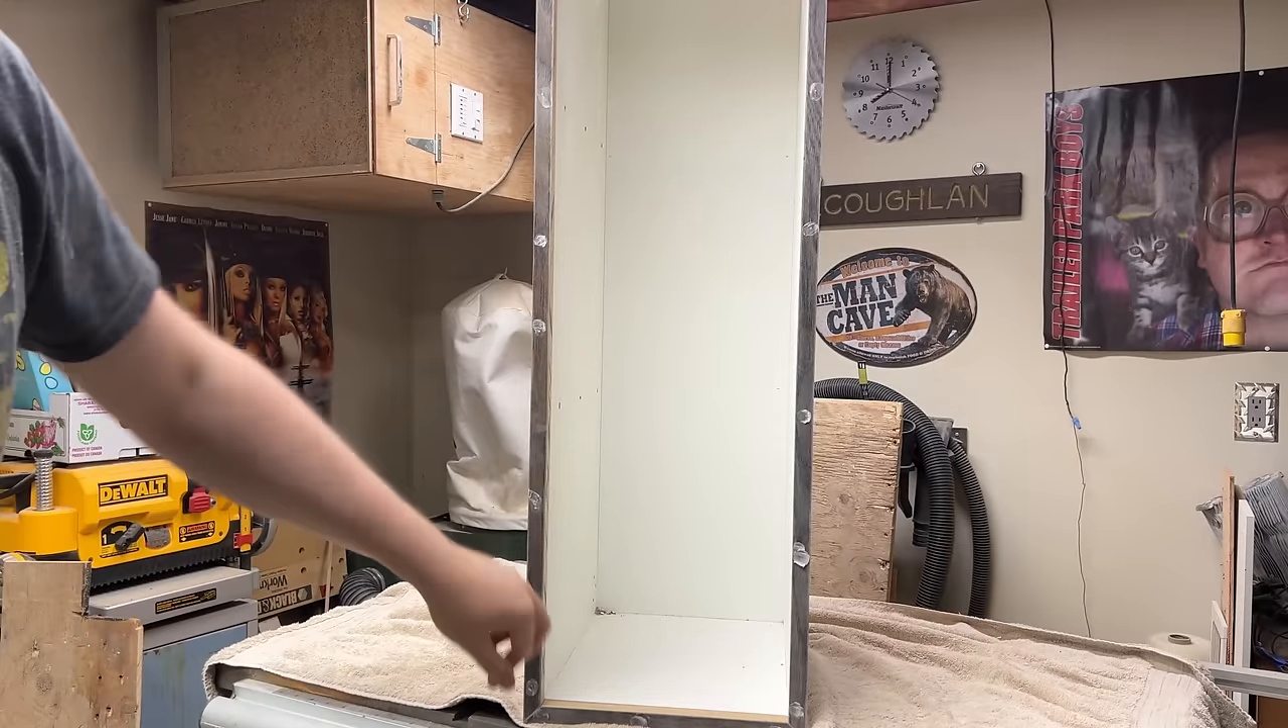Okay so as you can see we've completed the three quarter inch trim around here.